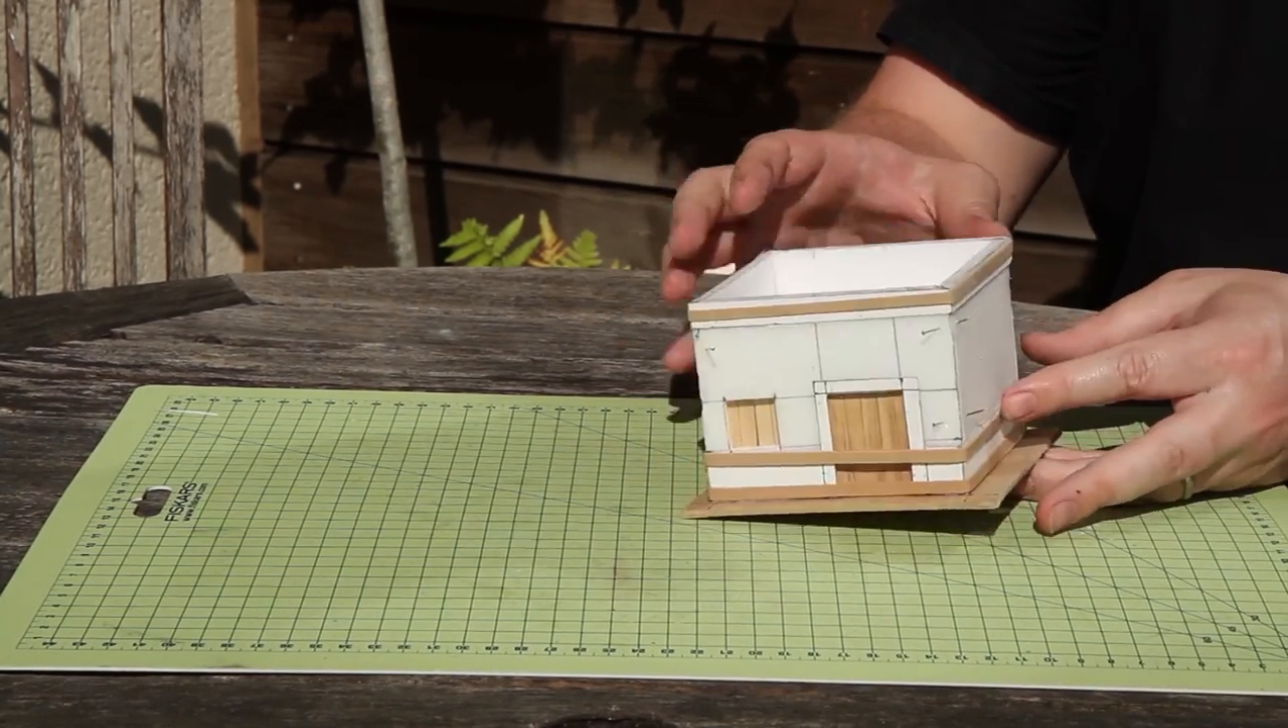Um, I've put all the trim on the building and we've got some rubber bands holding it in place.